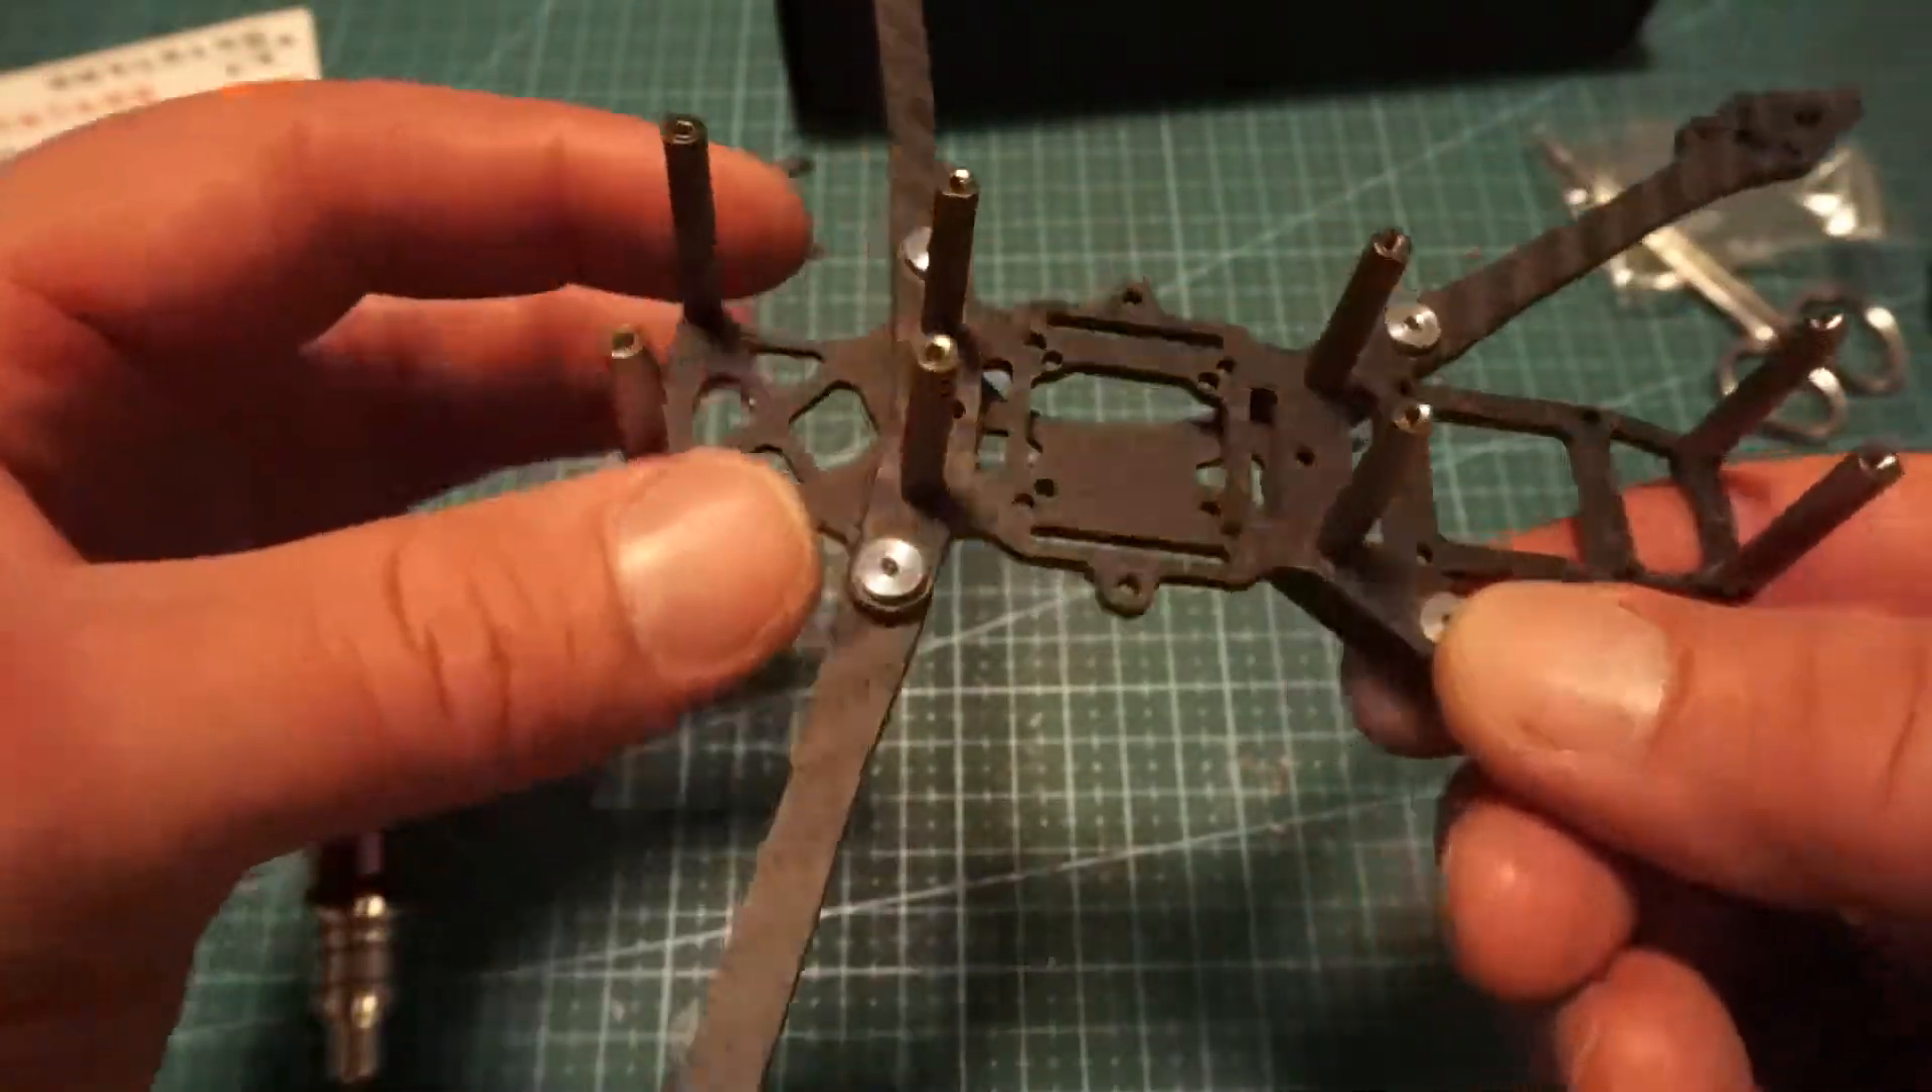We have the bottom plate with the arms and the mid plate with the brackets all put on here.